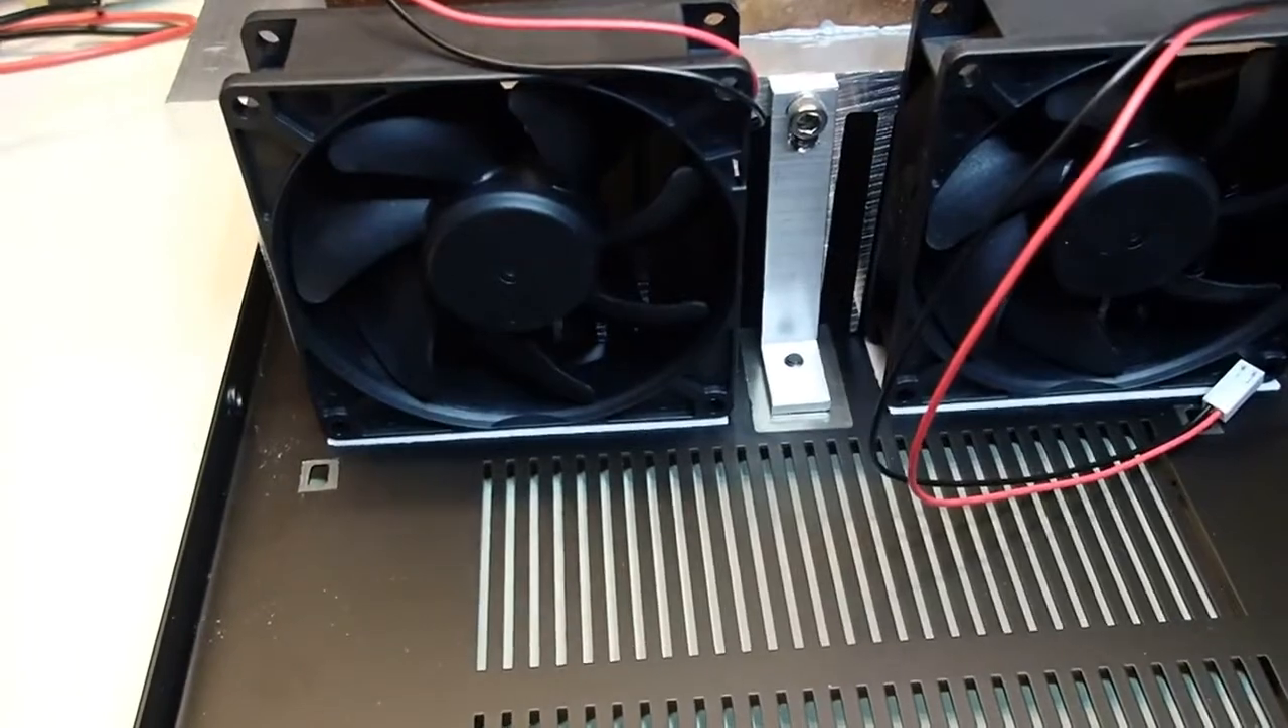Here are the fans installed. You can see the hub of the fans clearly from the back.